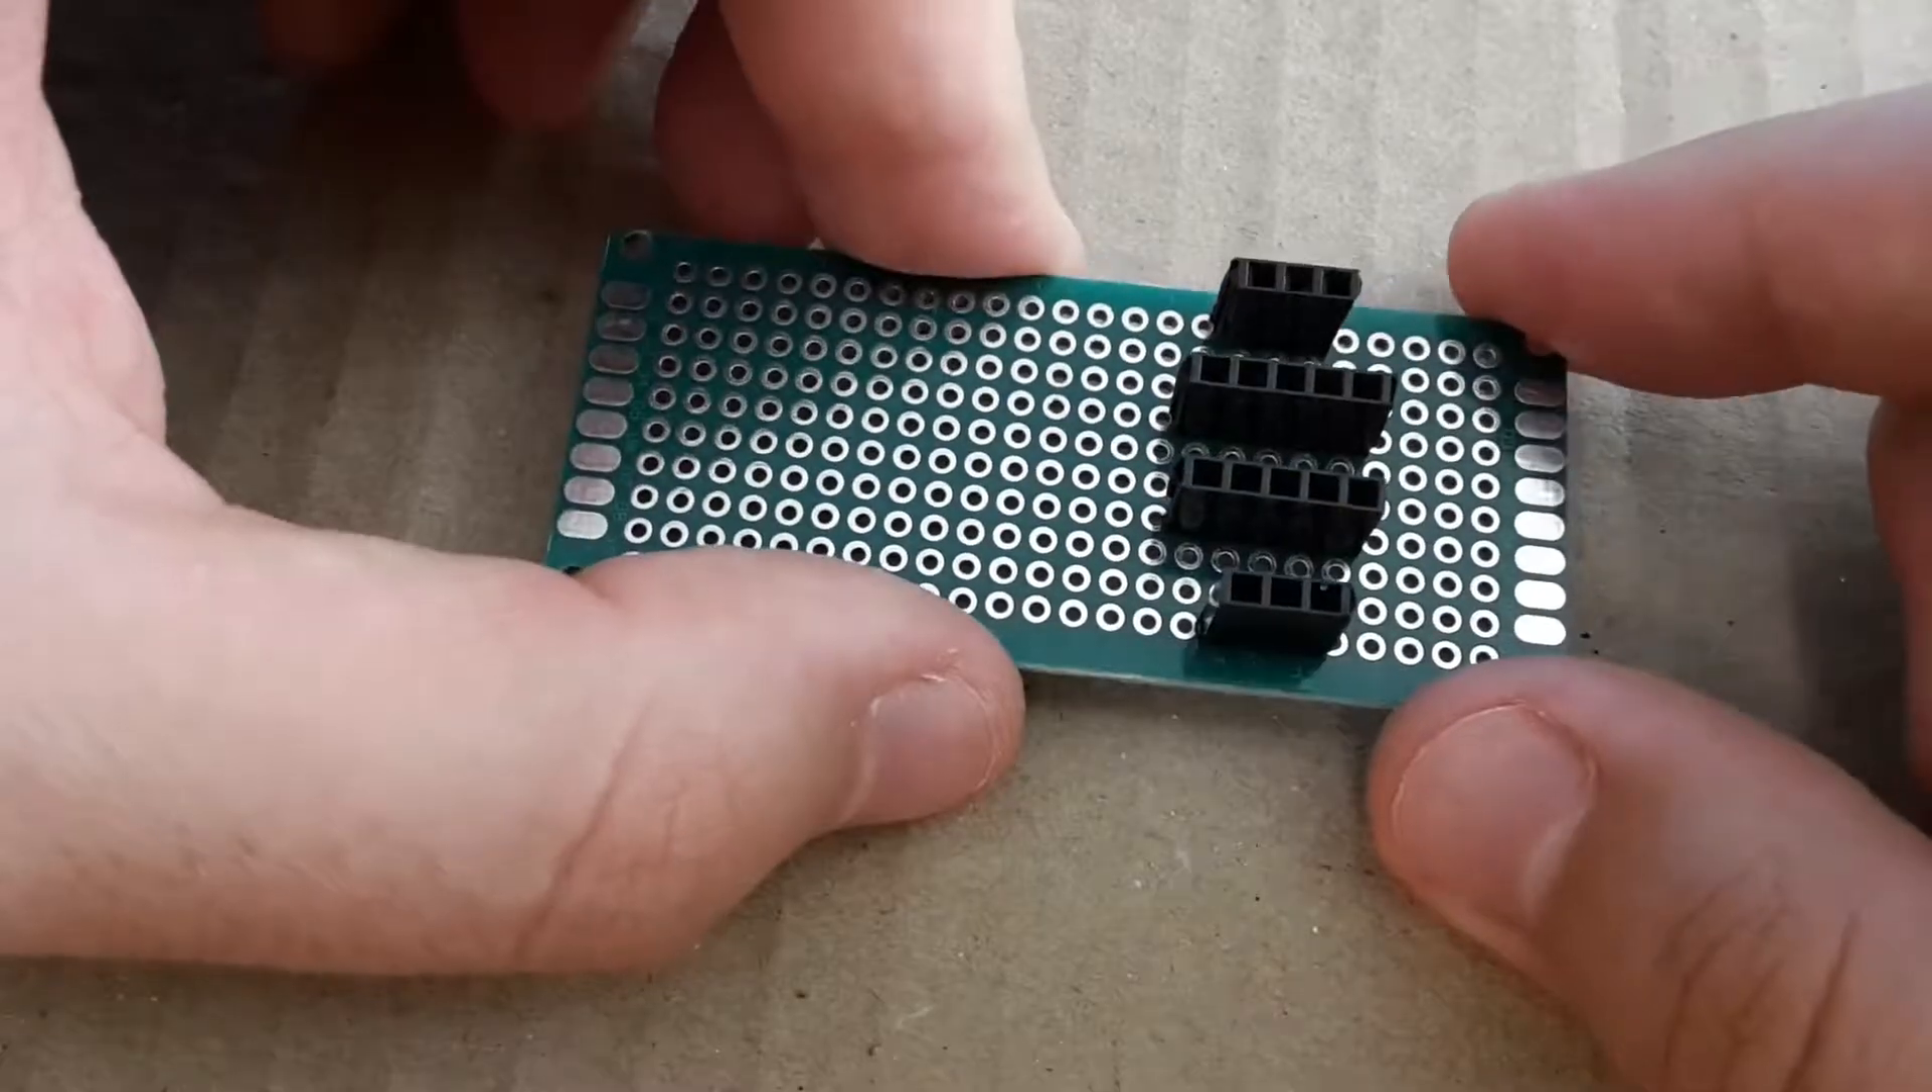Okay, the header pins are already there.